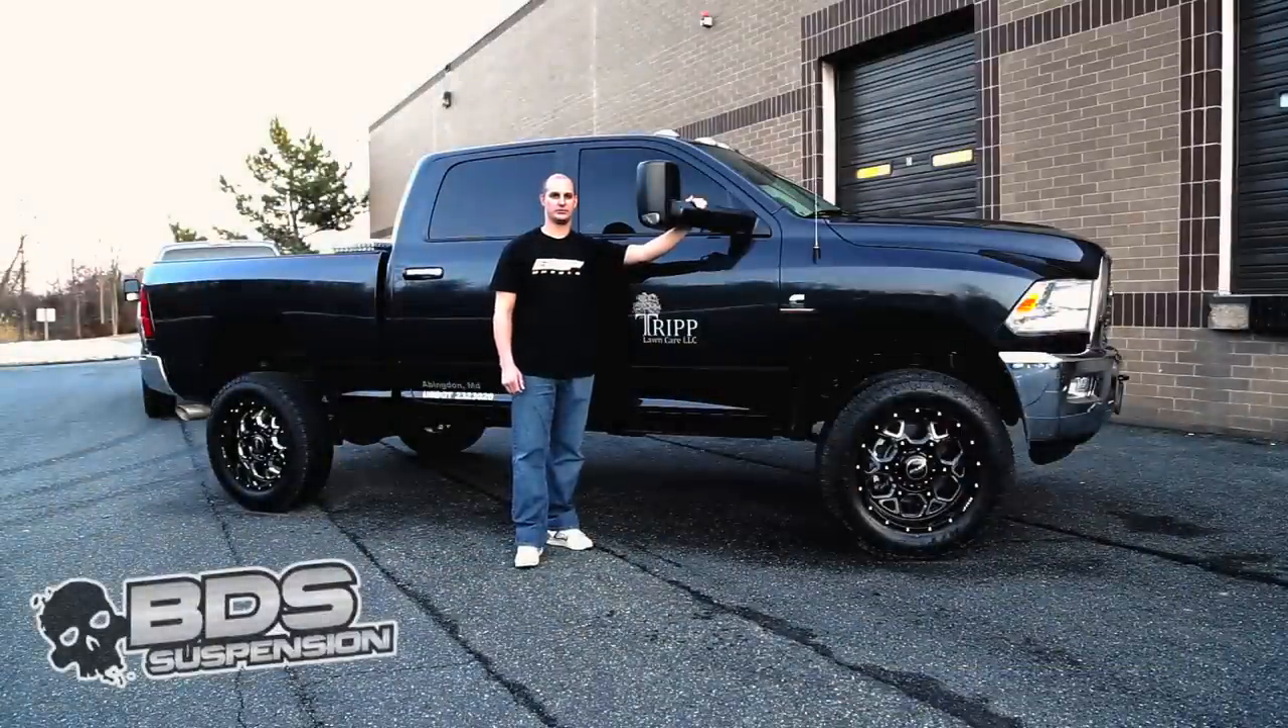We finally have our wheels and tires put on.